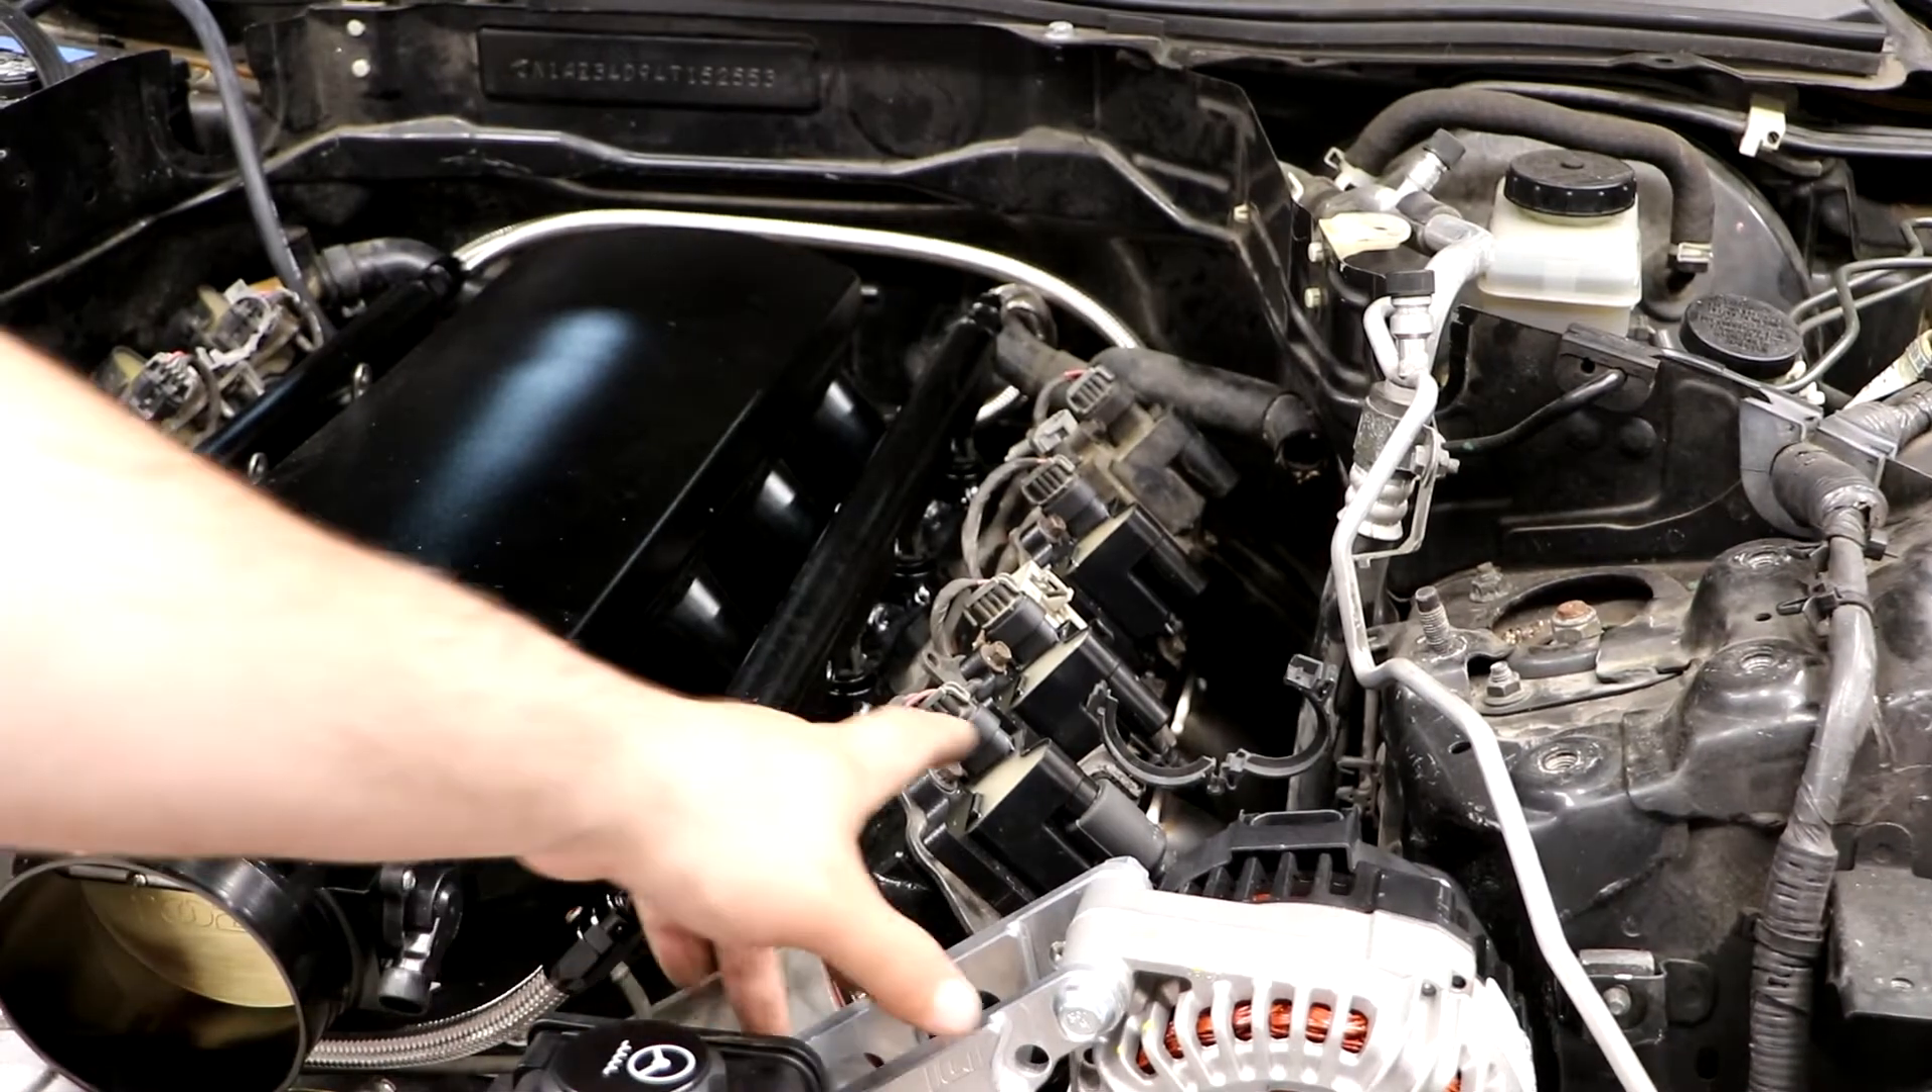Now you can see I got the coil packs mounted to the valve cover.